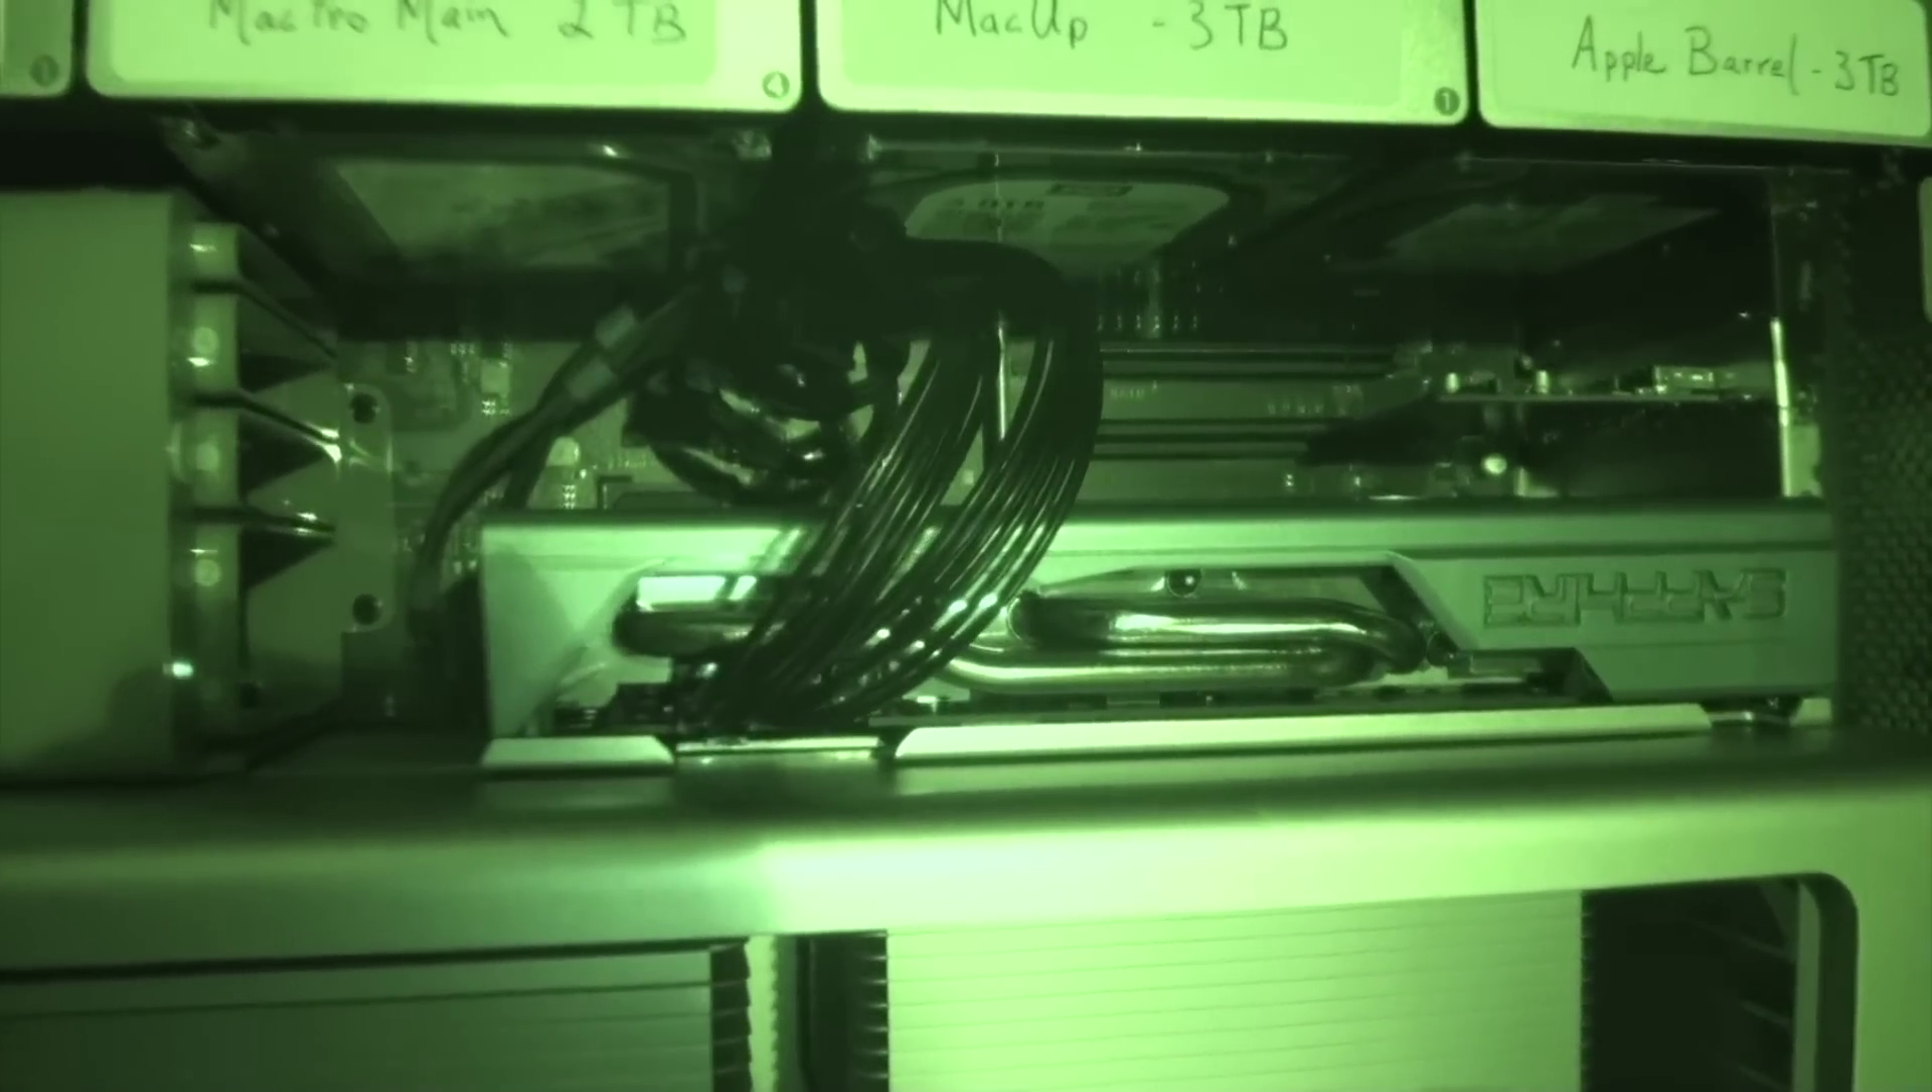Okay so we've slid the sapphire card into it's slot. PCI slot down in the bottom.